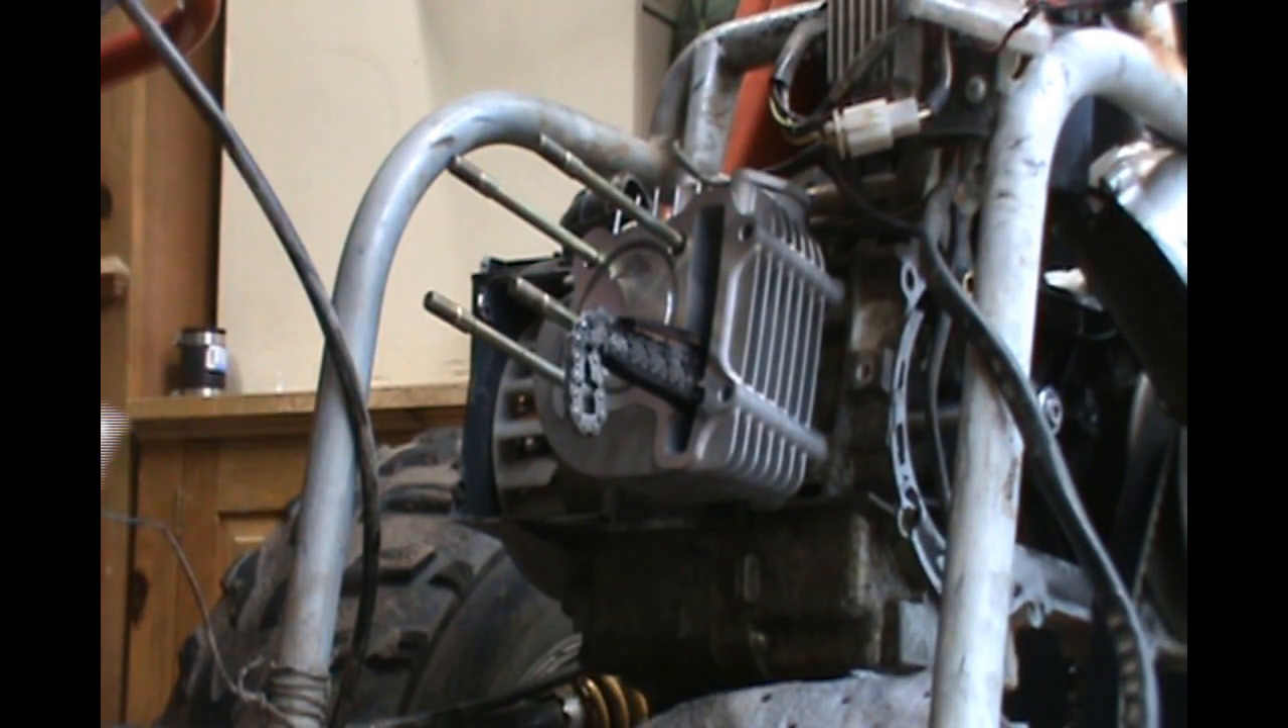Cylinder is in.